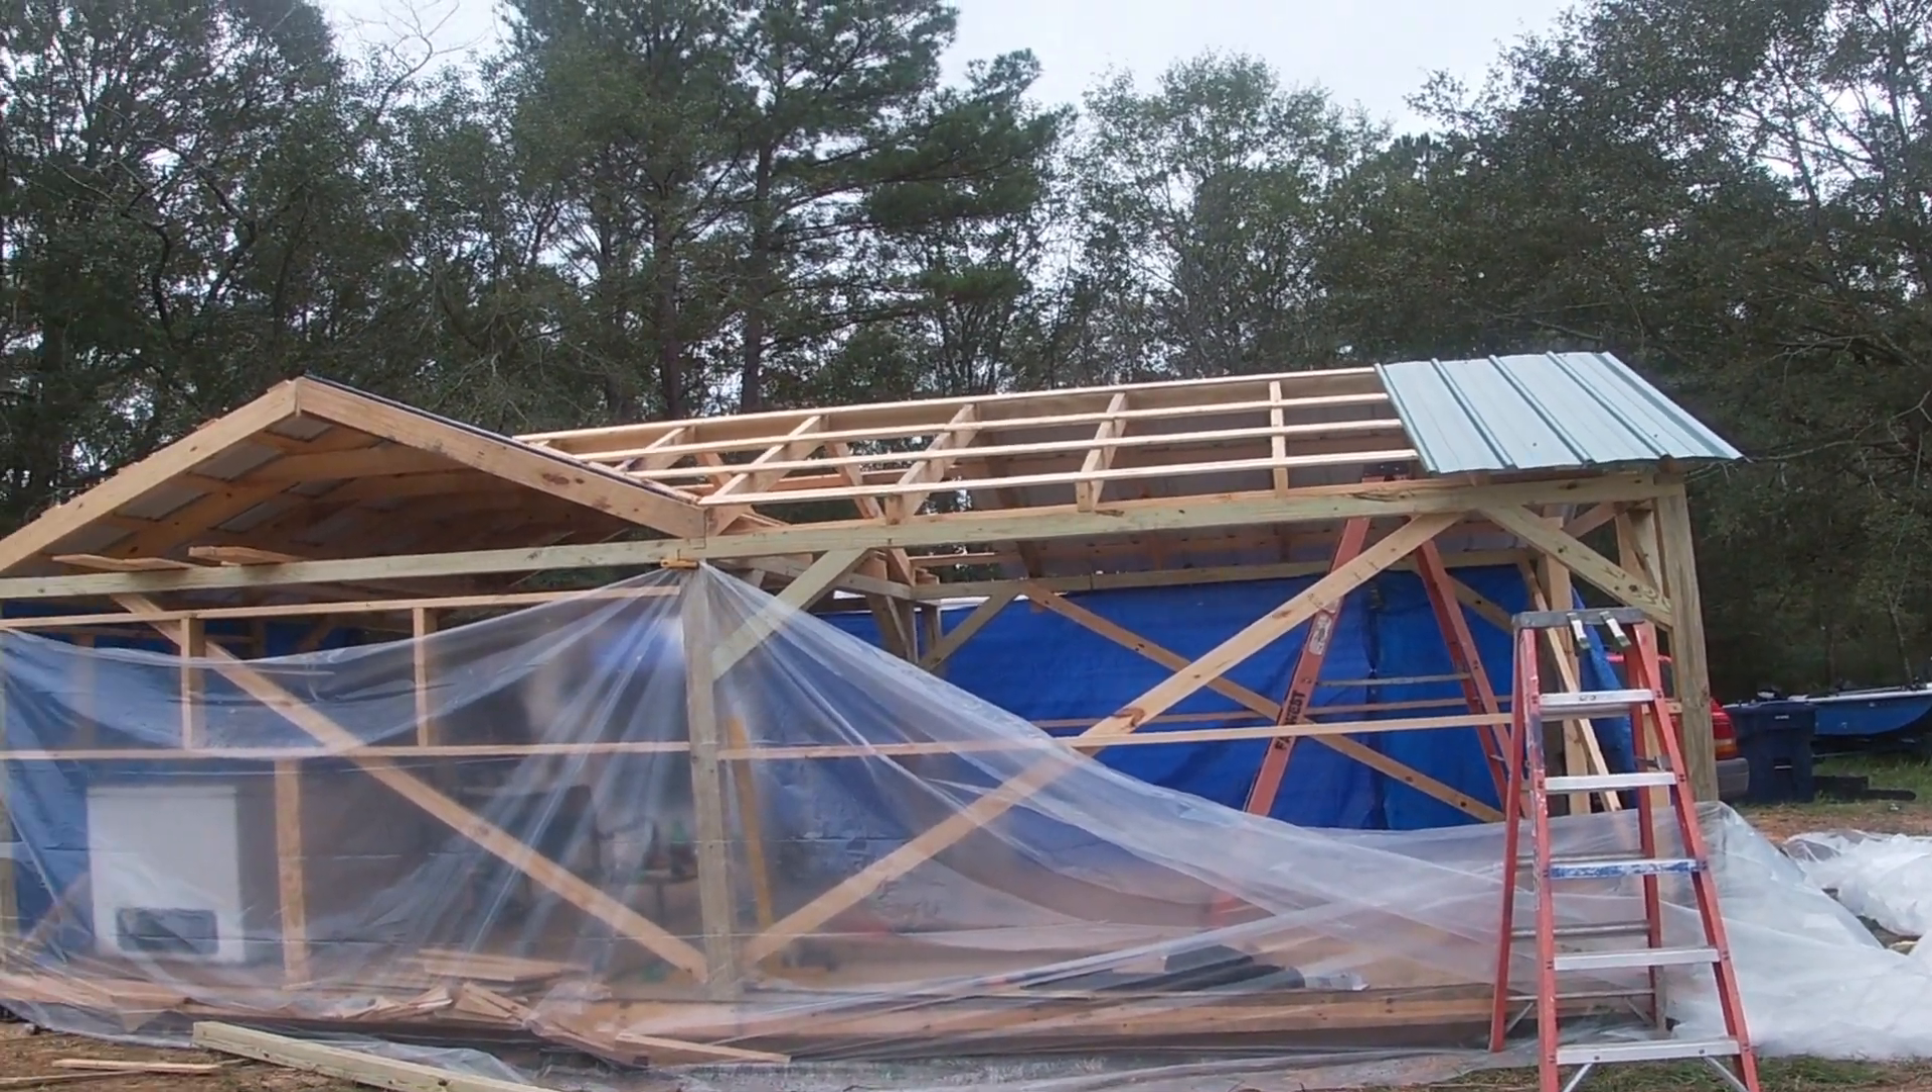We've got two more straight pieces of metal to put on up here and then we have to put all the cut metal on.